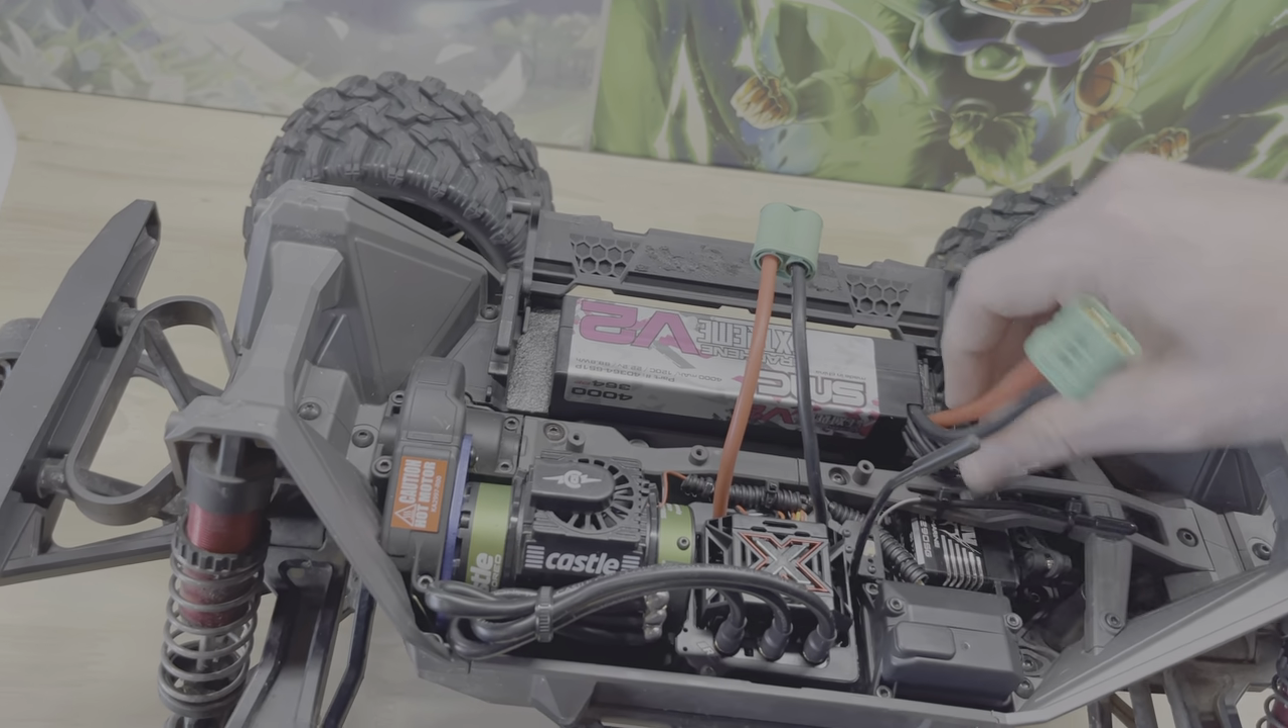Now with this battery it fits in here just perfect it's got to be on its side like that.